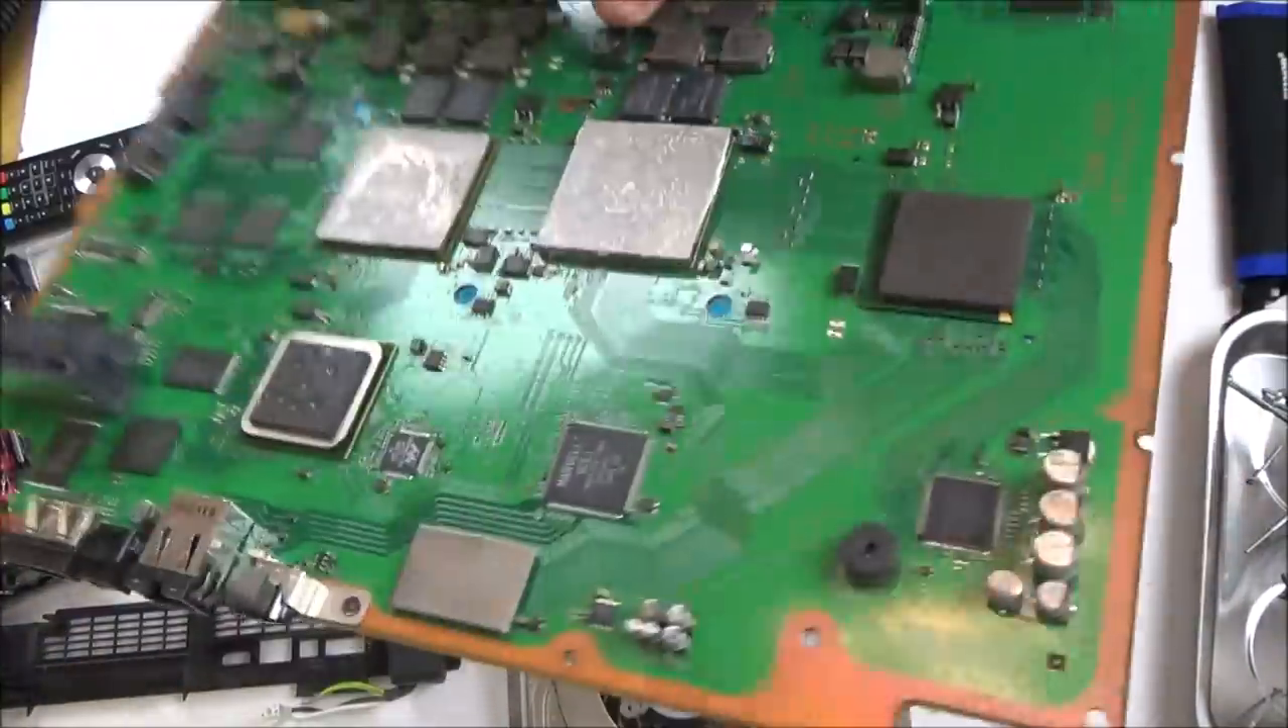Okay so we've got the board out now so we can look at it in closer detail.